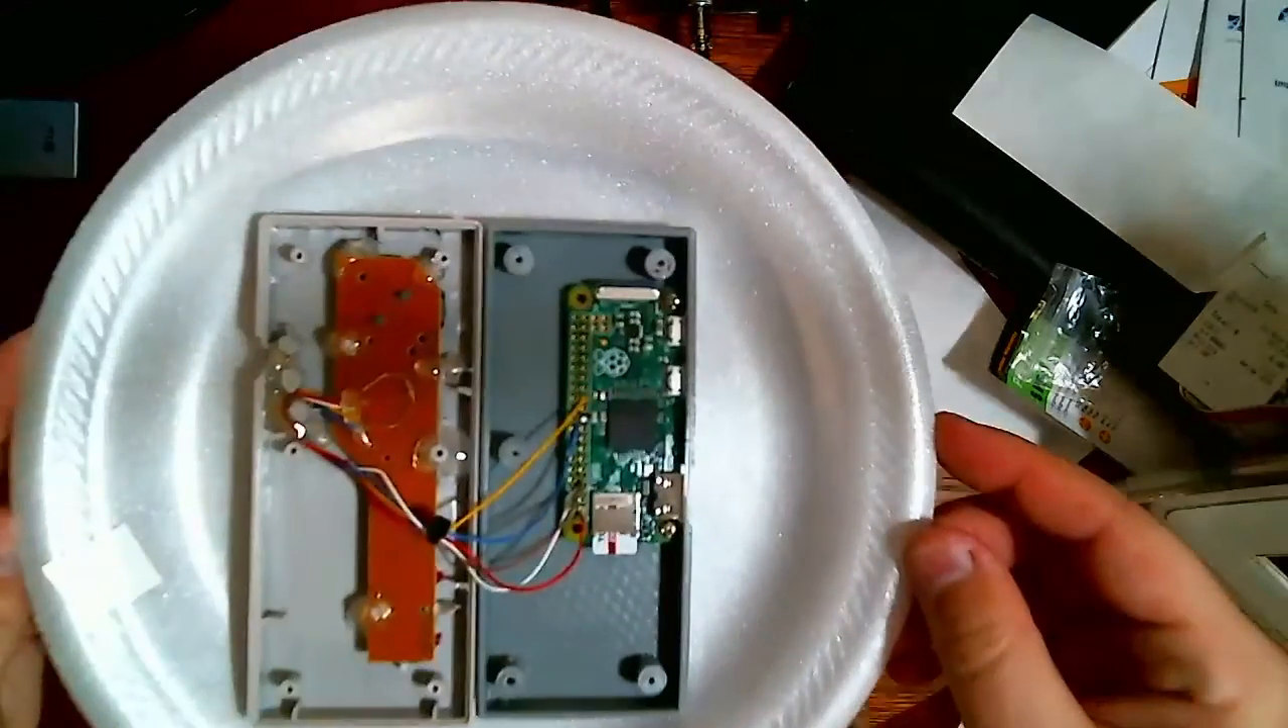The the pi zero has arrived so it's already been installed and I've gone ahead and soldering in all the appropriate connections here to the the GPIO as you can see.